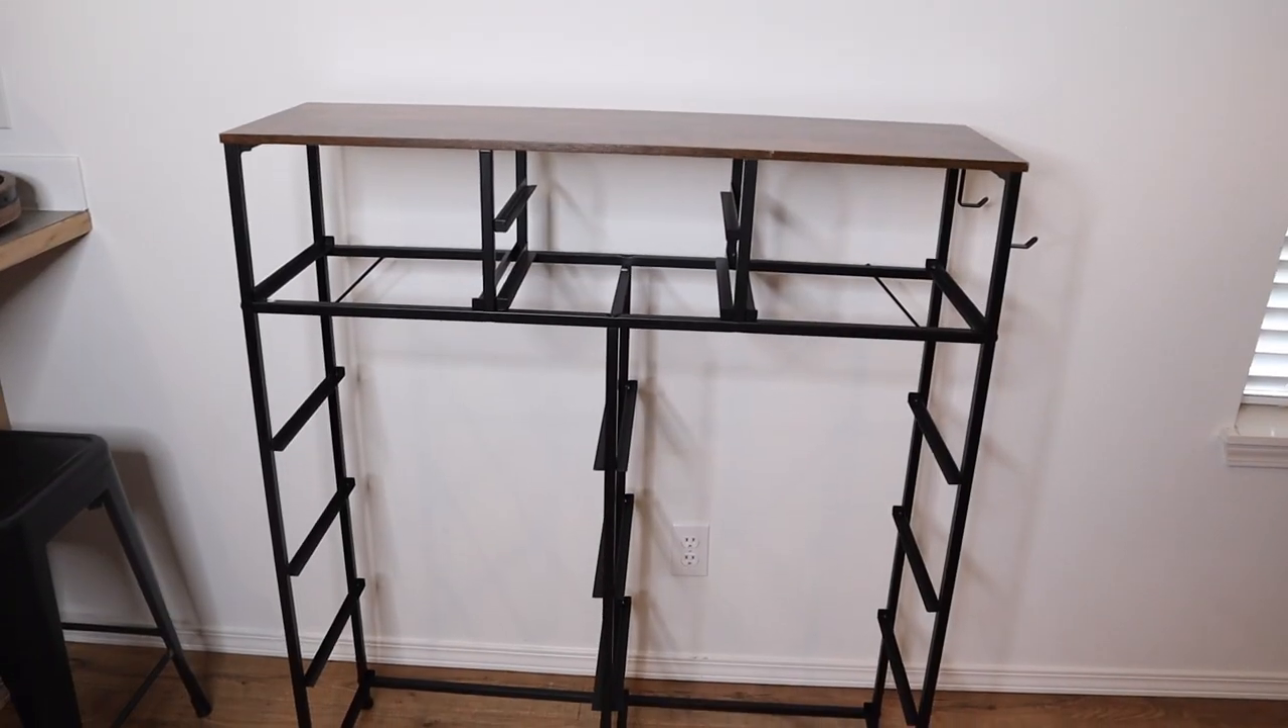We just got the frame completely set up.